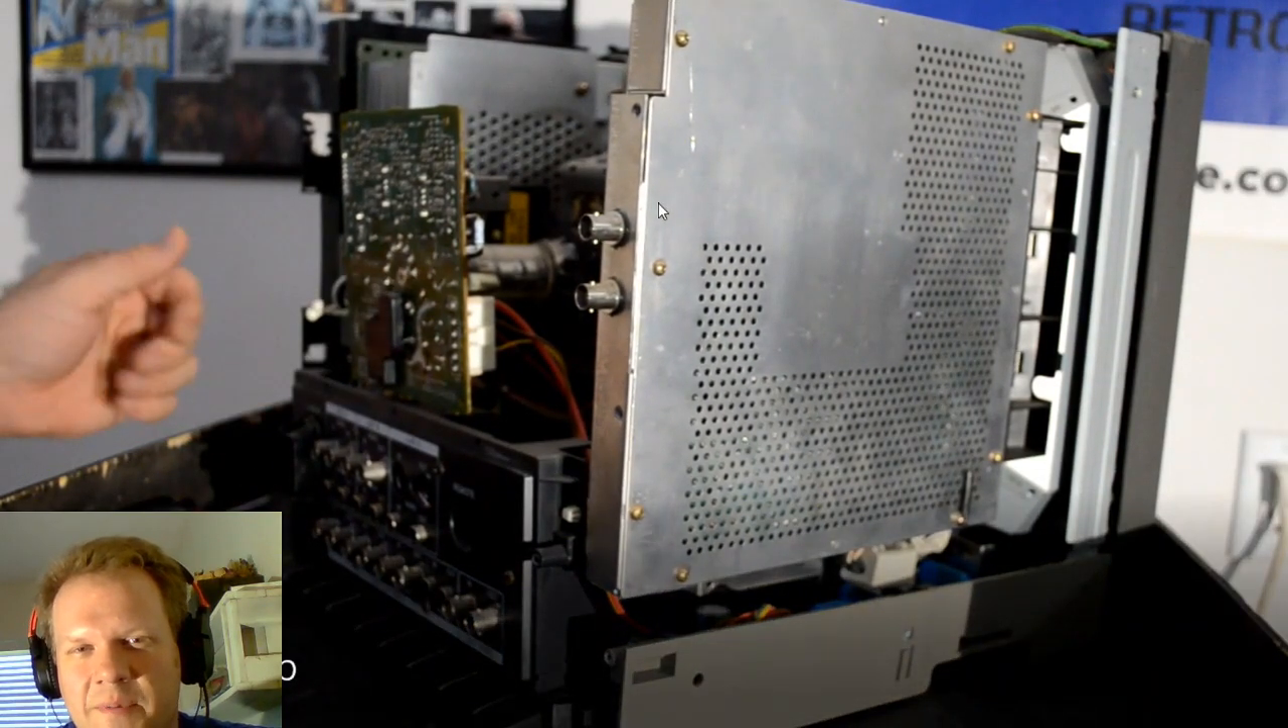That's the board. I took the shell off here.